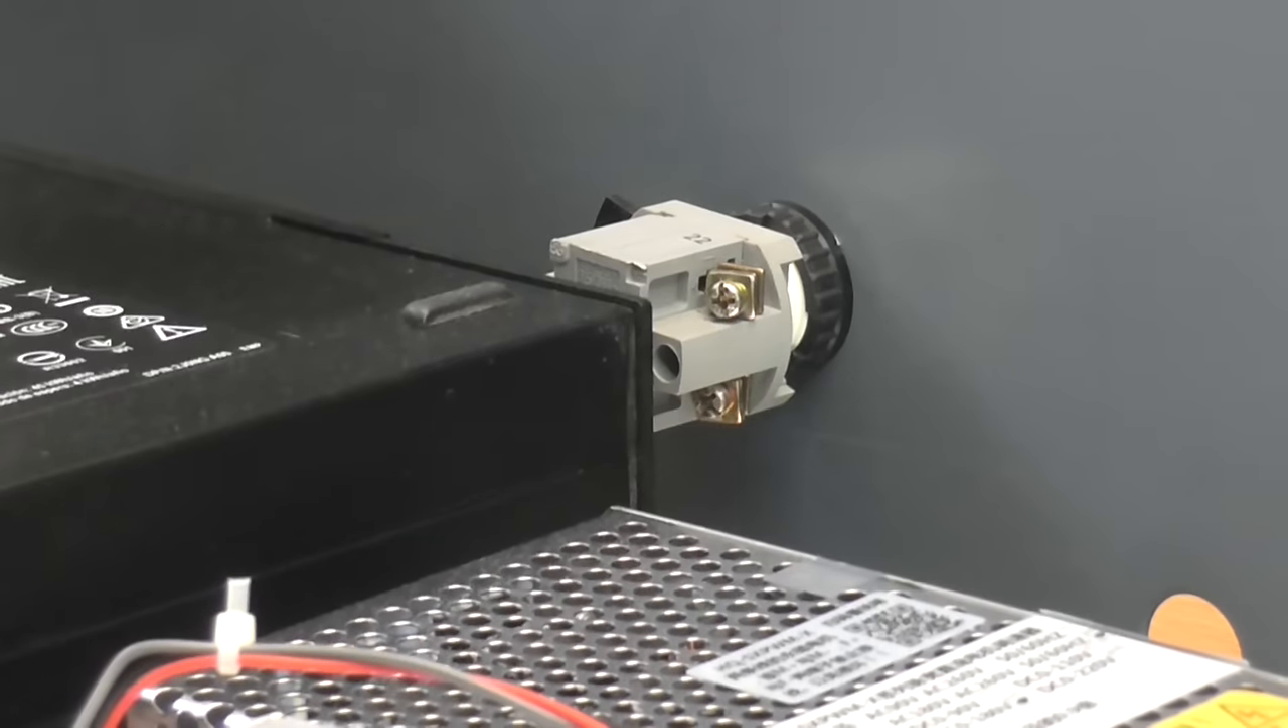The PC is now in the way of the emergency stop switch I'd mounted on the top of the machine.